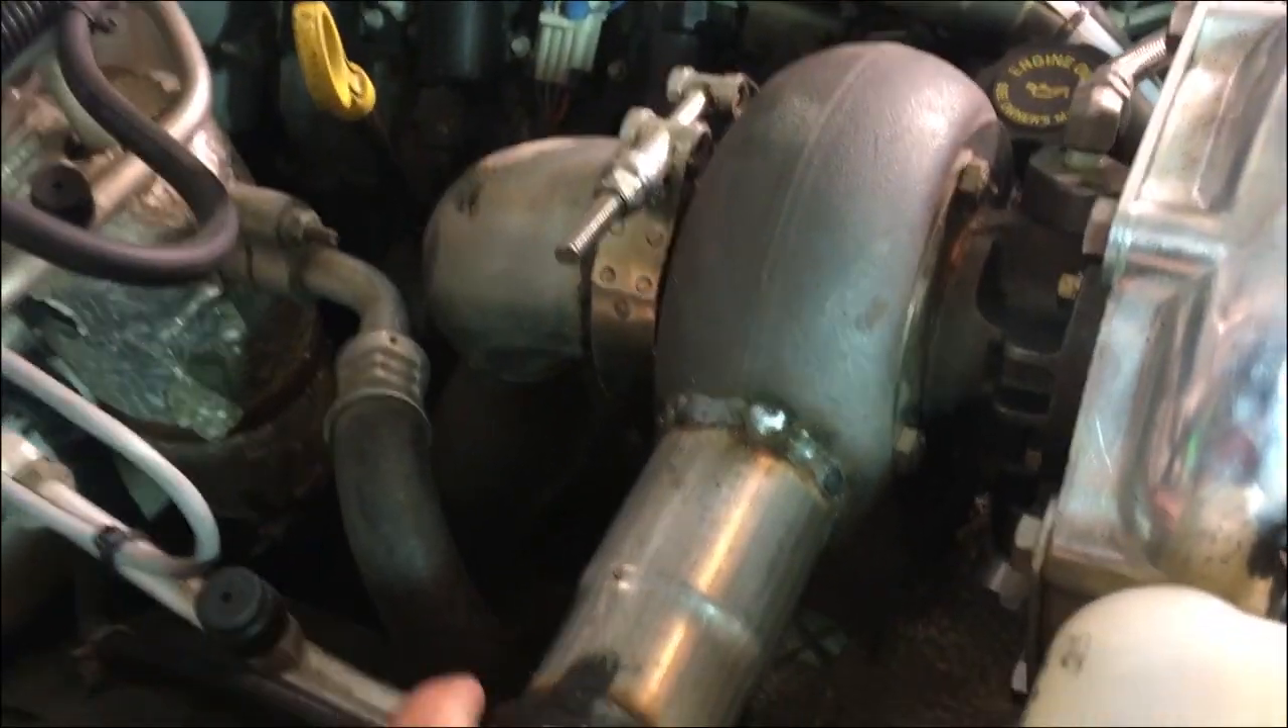Okay, so I got the turbo back in.